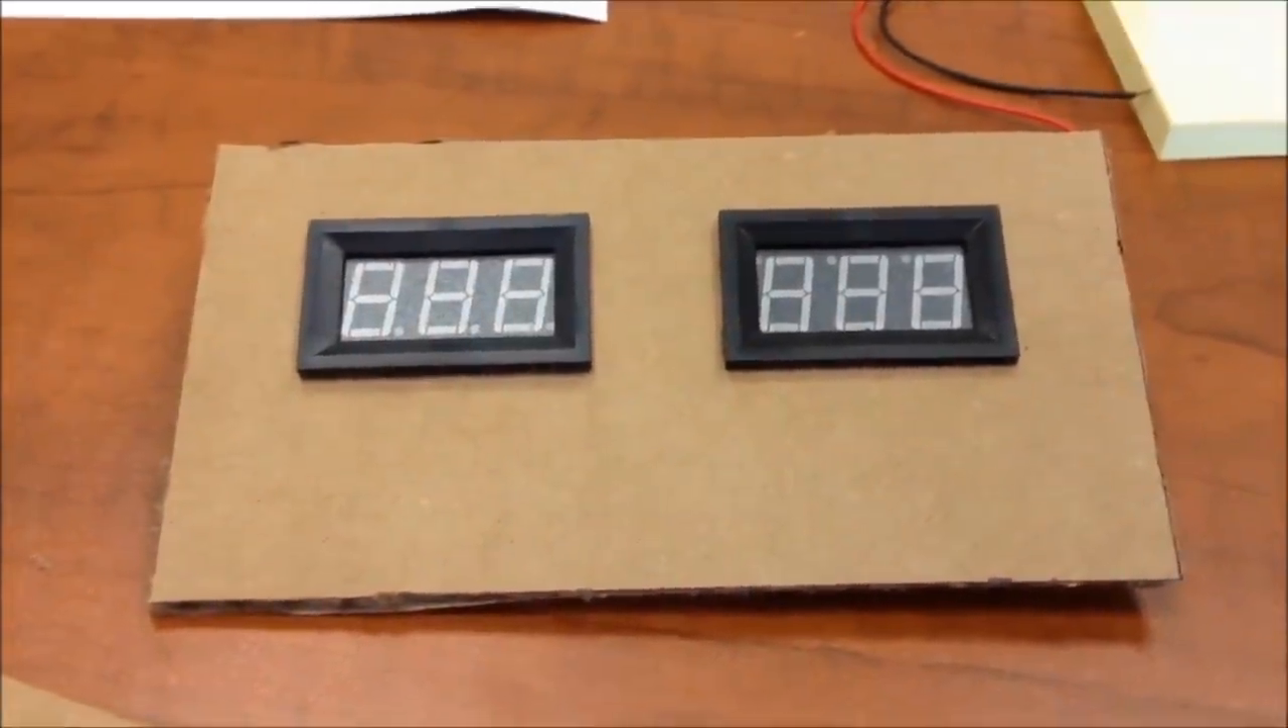So right now, as you can see, I have the two gauges, voltmeter on the left, temperature on the right, as well as I left some space below.